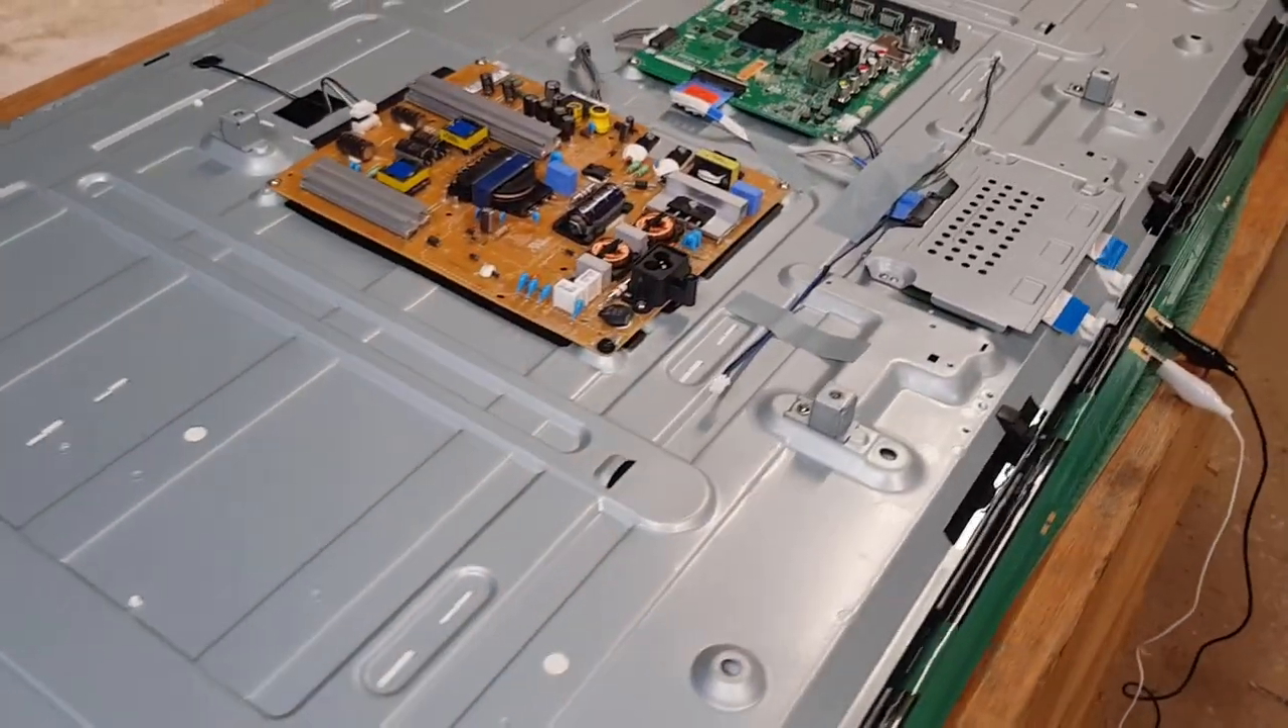I've just been able to place the mainframe of the tv back on top of the screen.